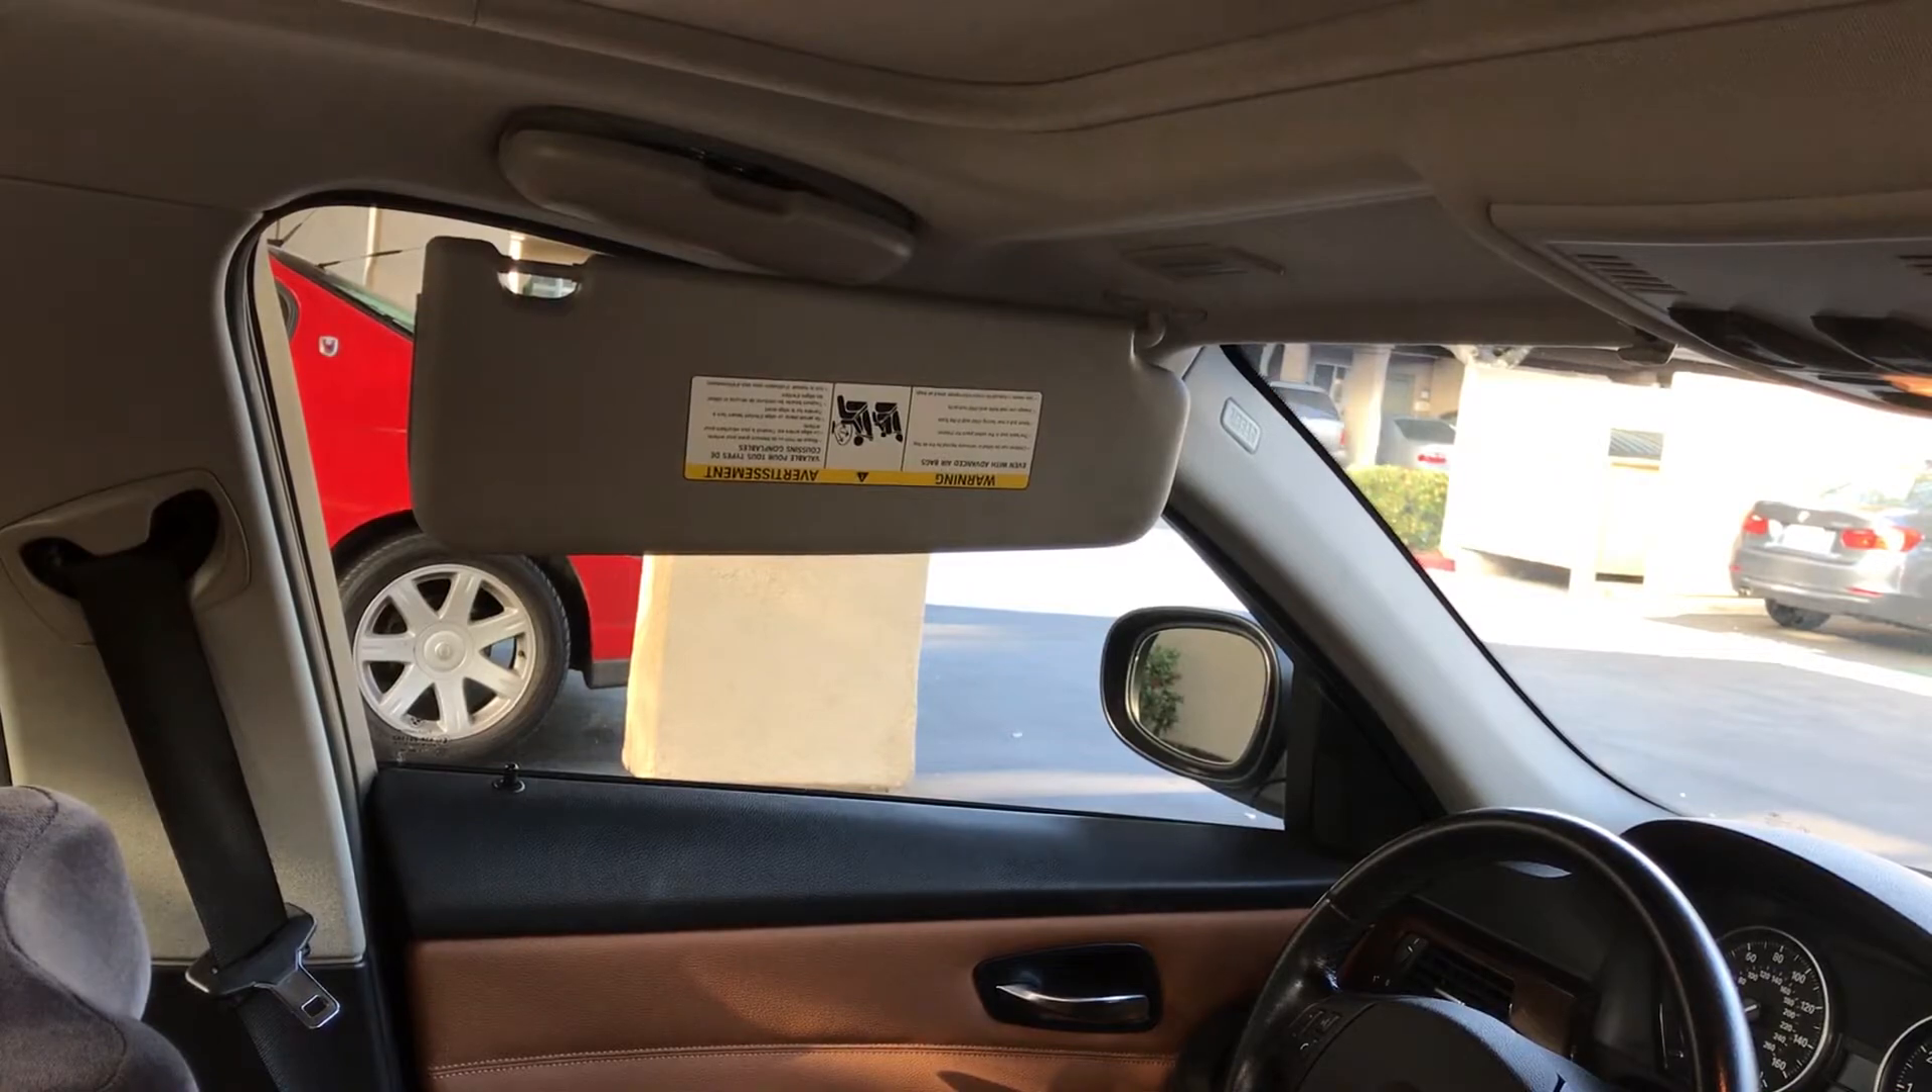On my car, there is a gap between the B pillar and the sun visor, and the sun can get in my eyes when I'm driving.